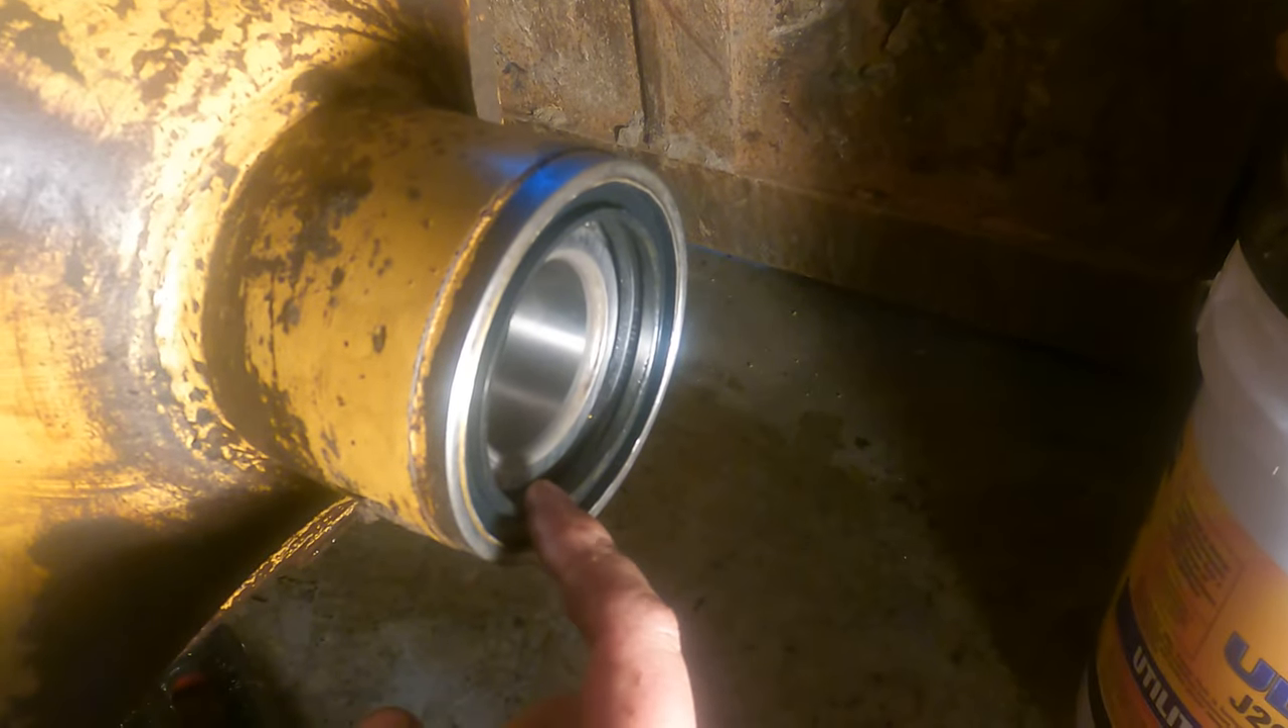We have the seals back in.